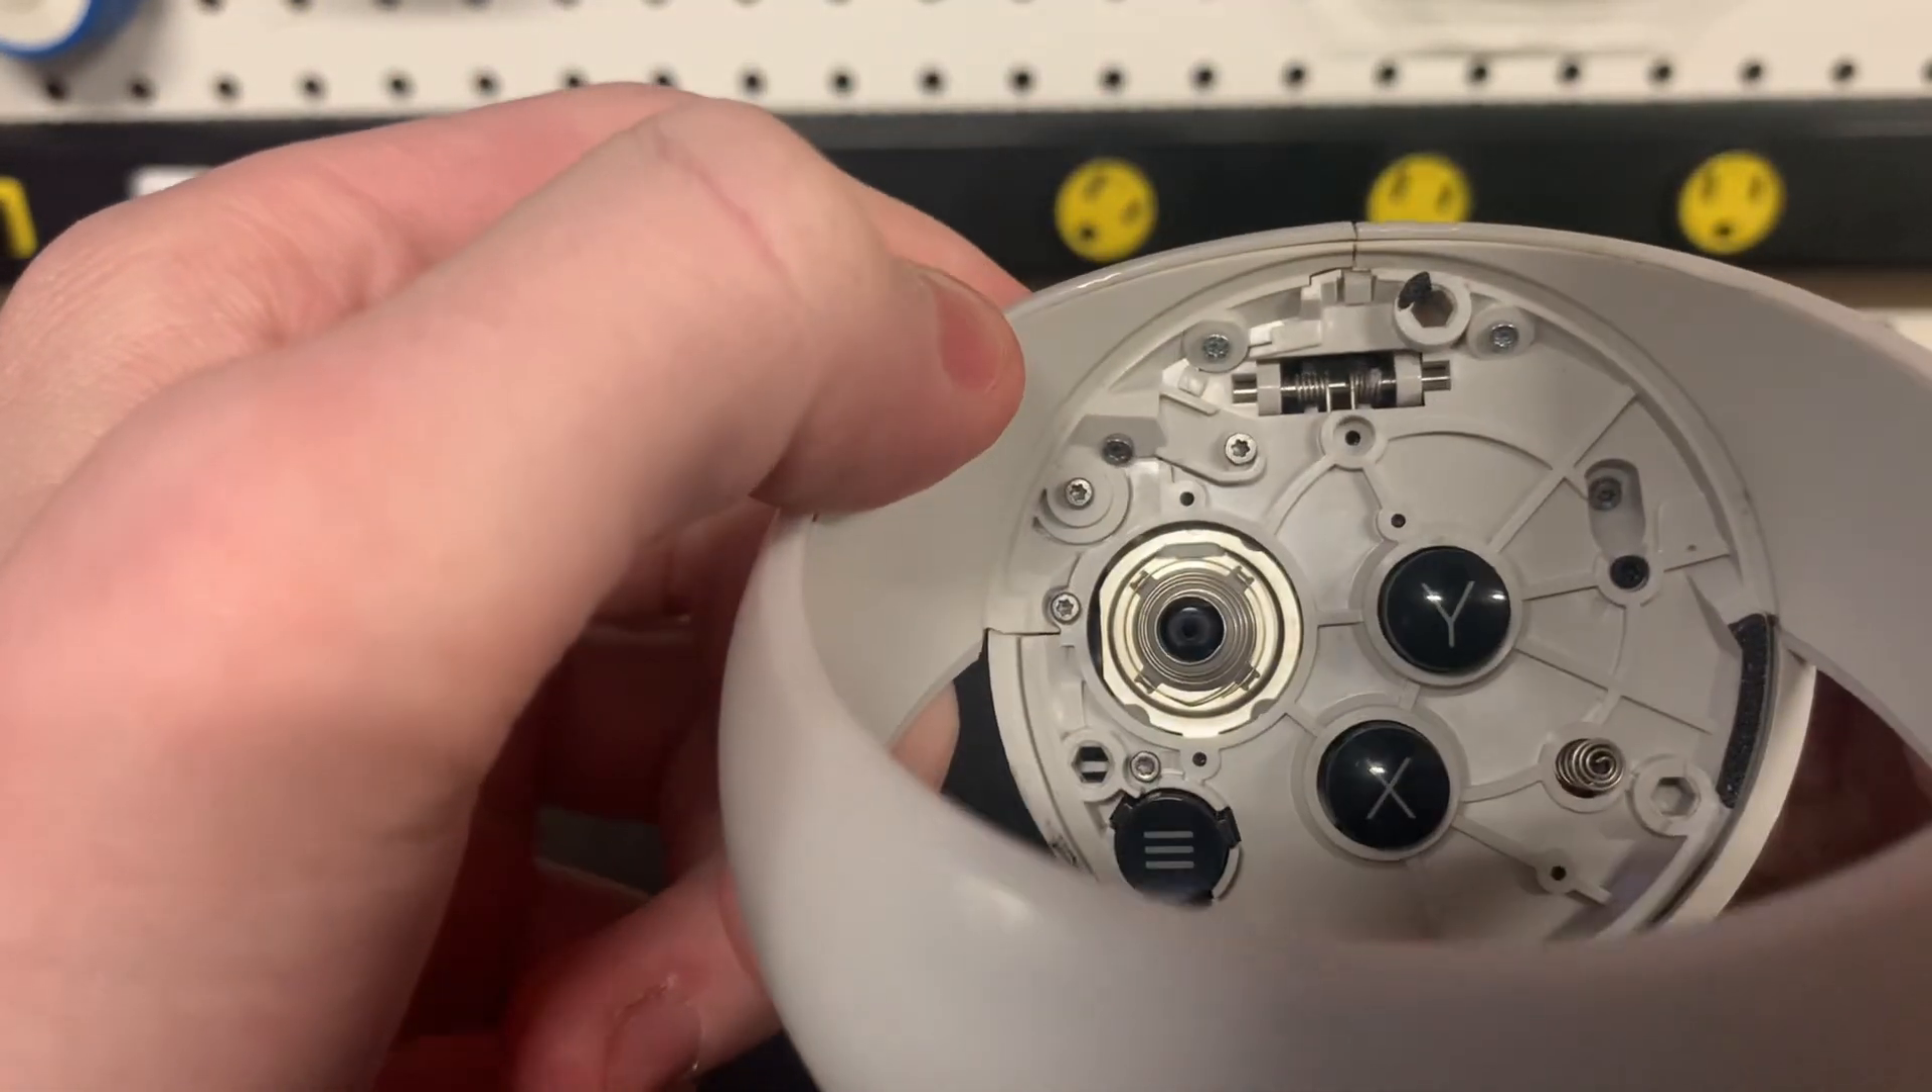Just kind of pull out, and the joystick will come off, and as you can see, the joystick is now off.